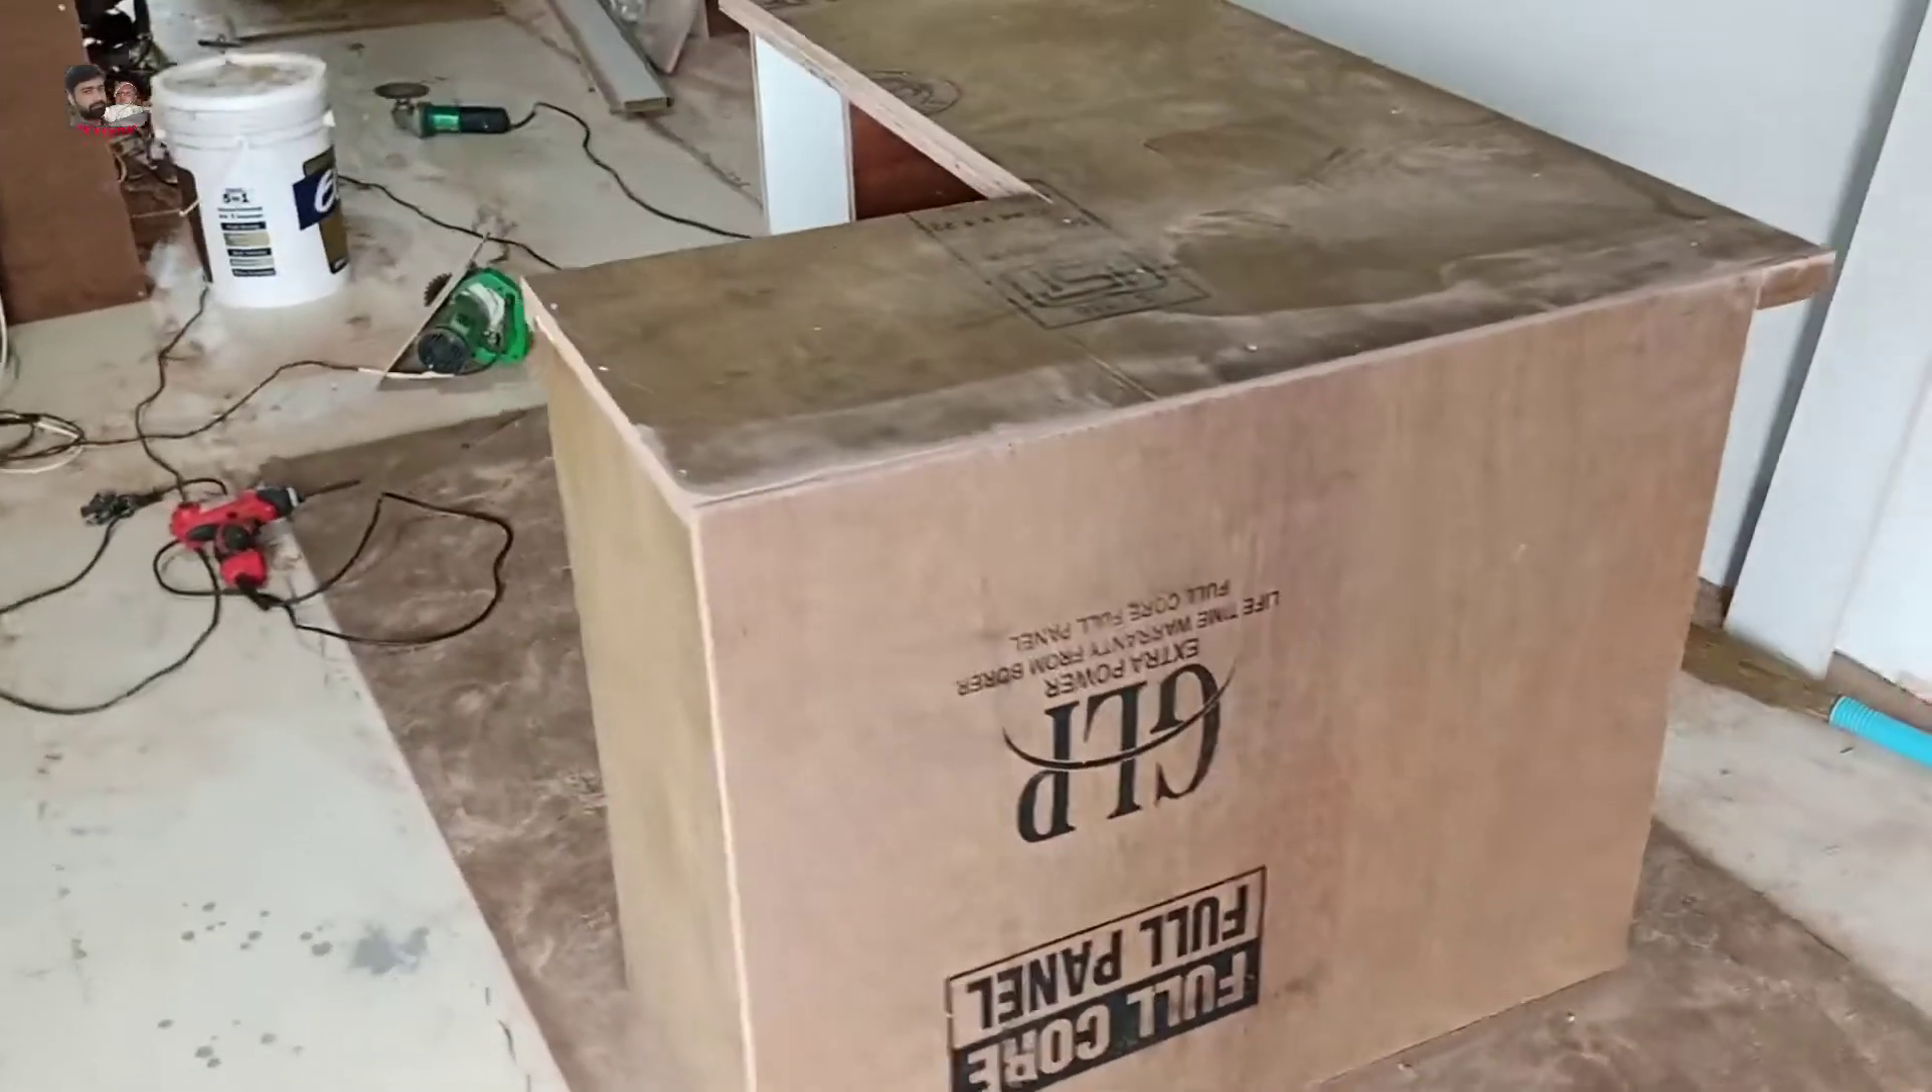तो दोस्तों यह हमारी प्लाई यहां पर लग चुकी है।